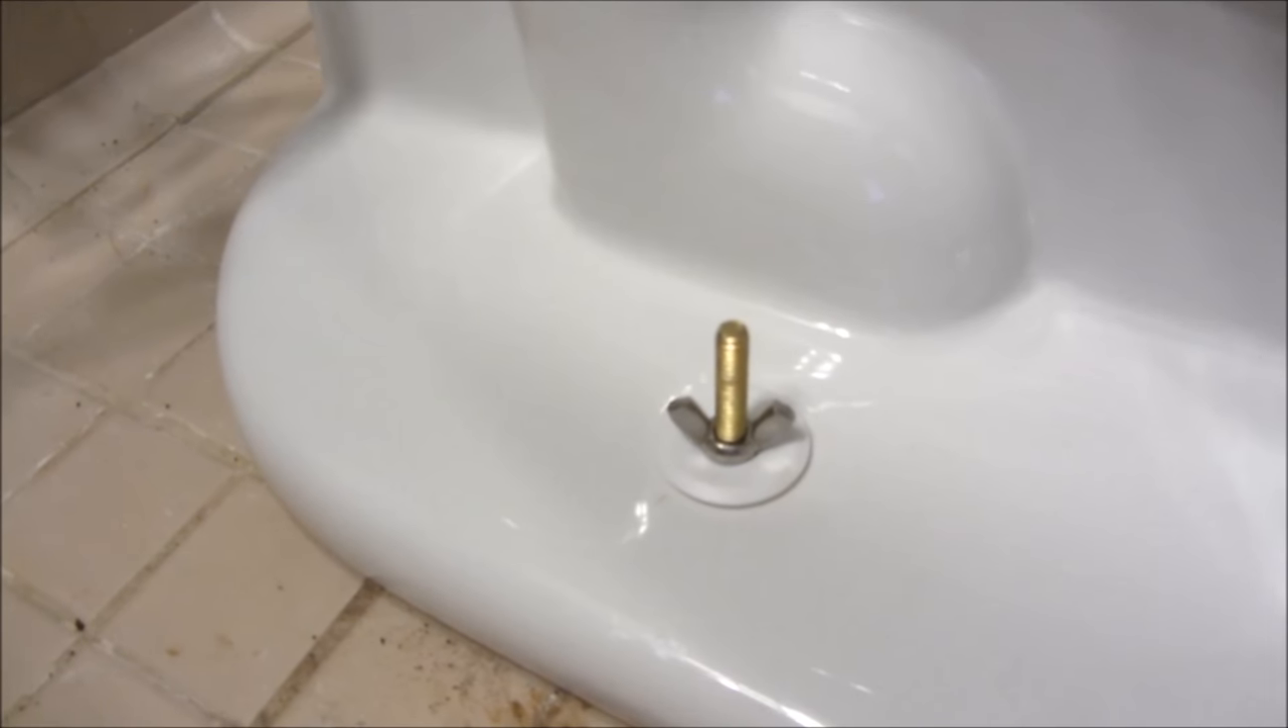I now have the toilet on this flange and you can see that's the closet bolts with the wing nuts.